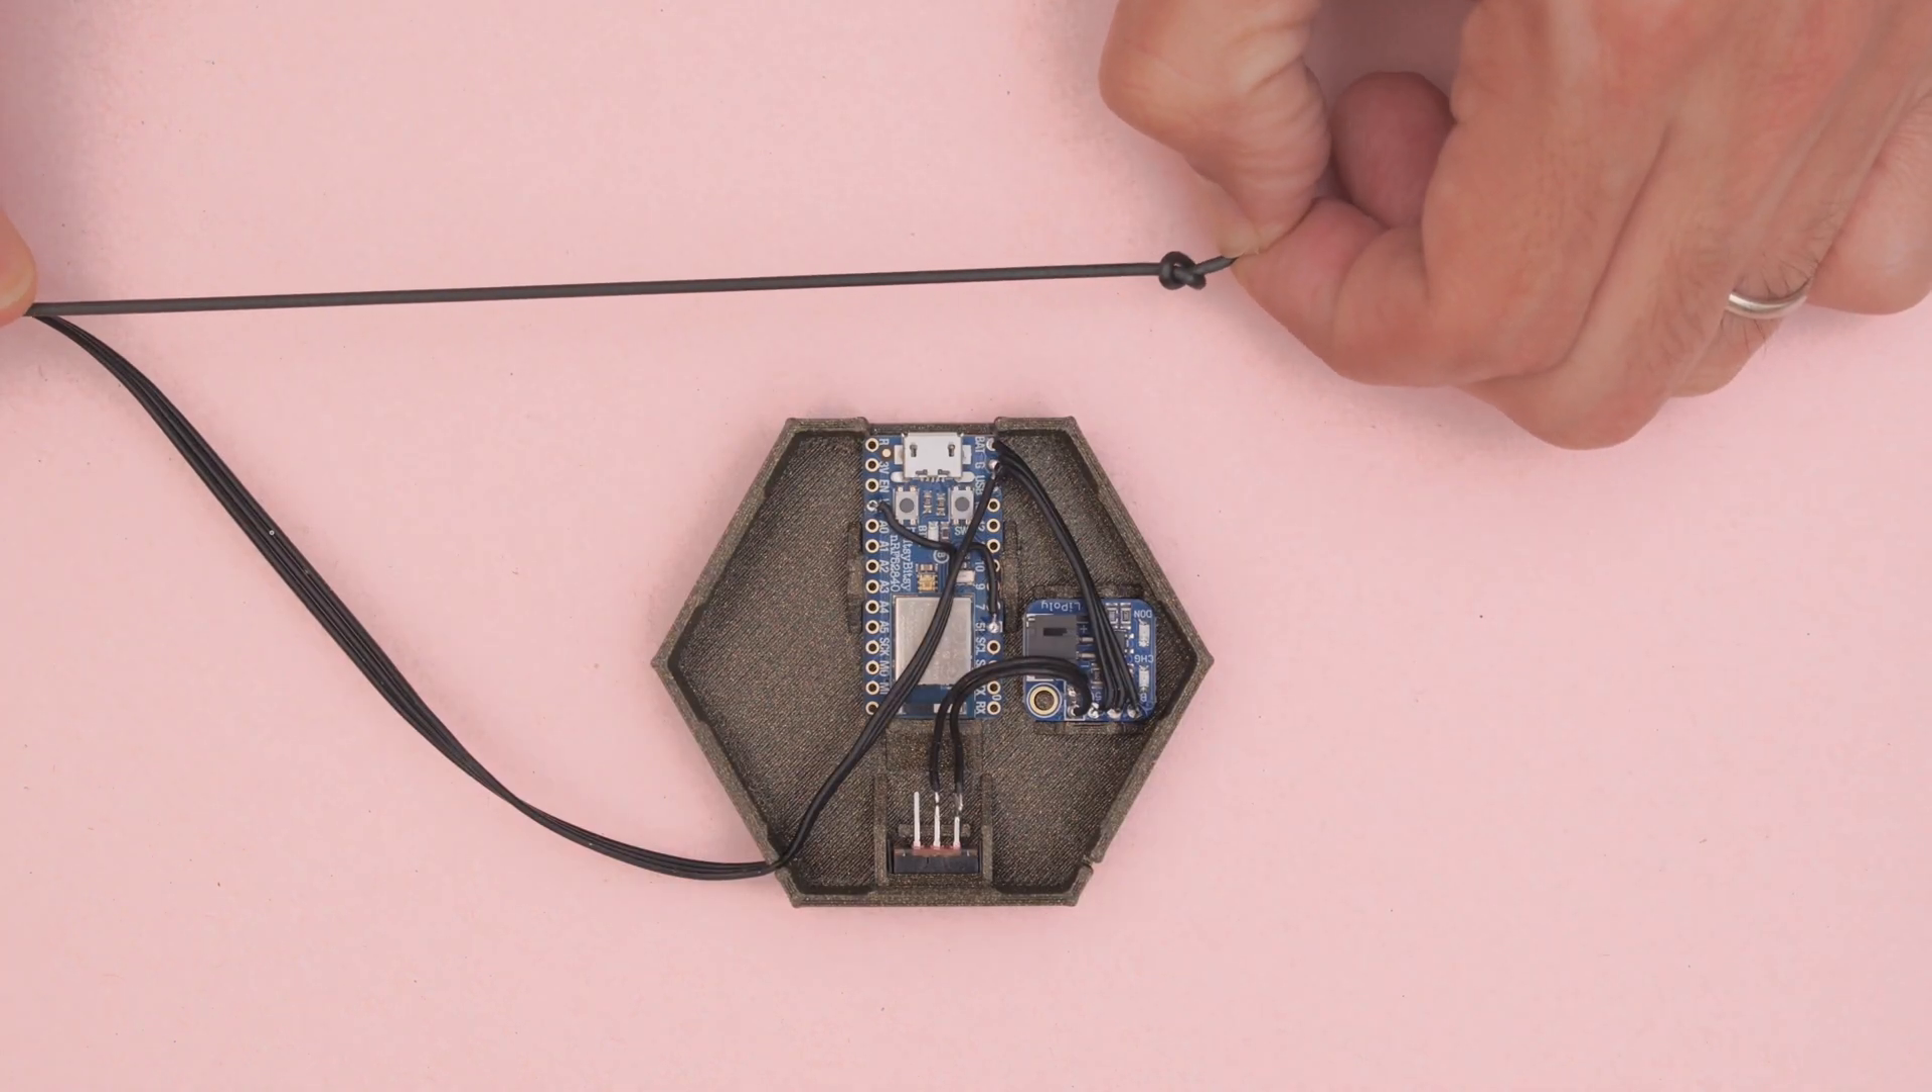The lipo backpack is pressed fitted into place and the slide switch fits into a little built-in holder.